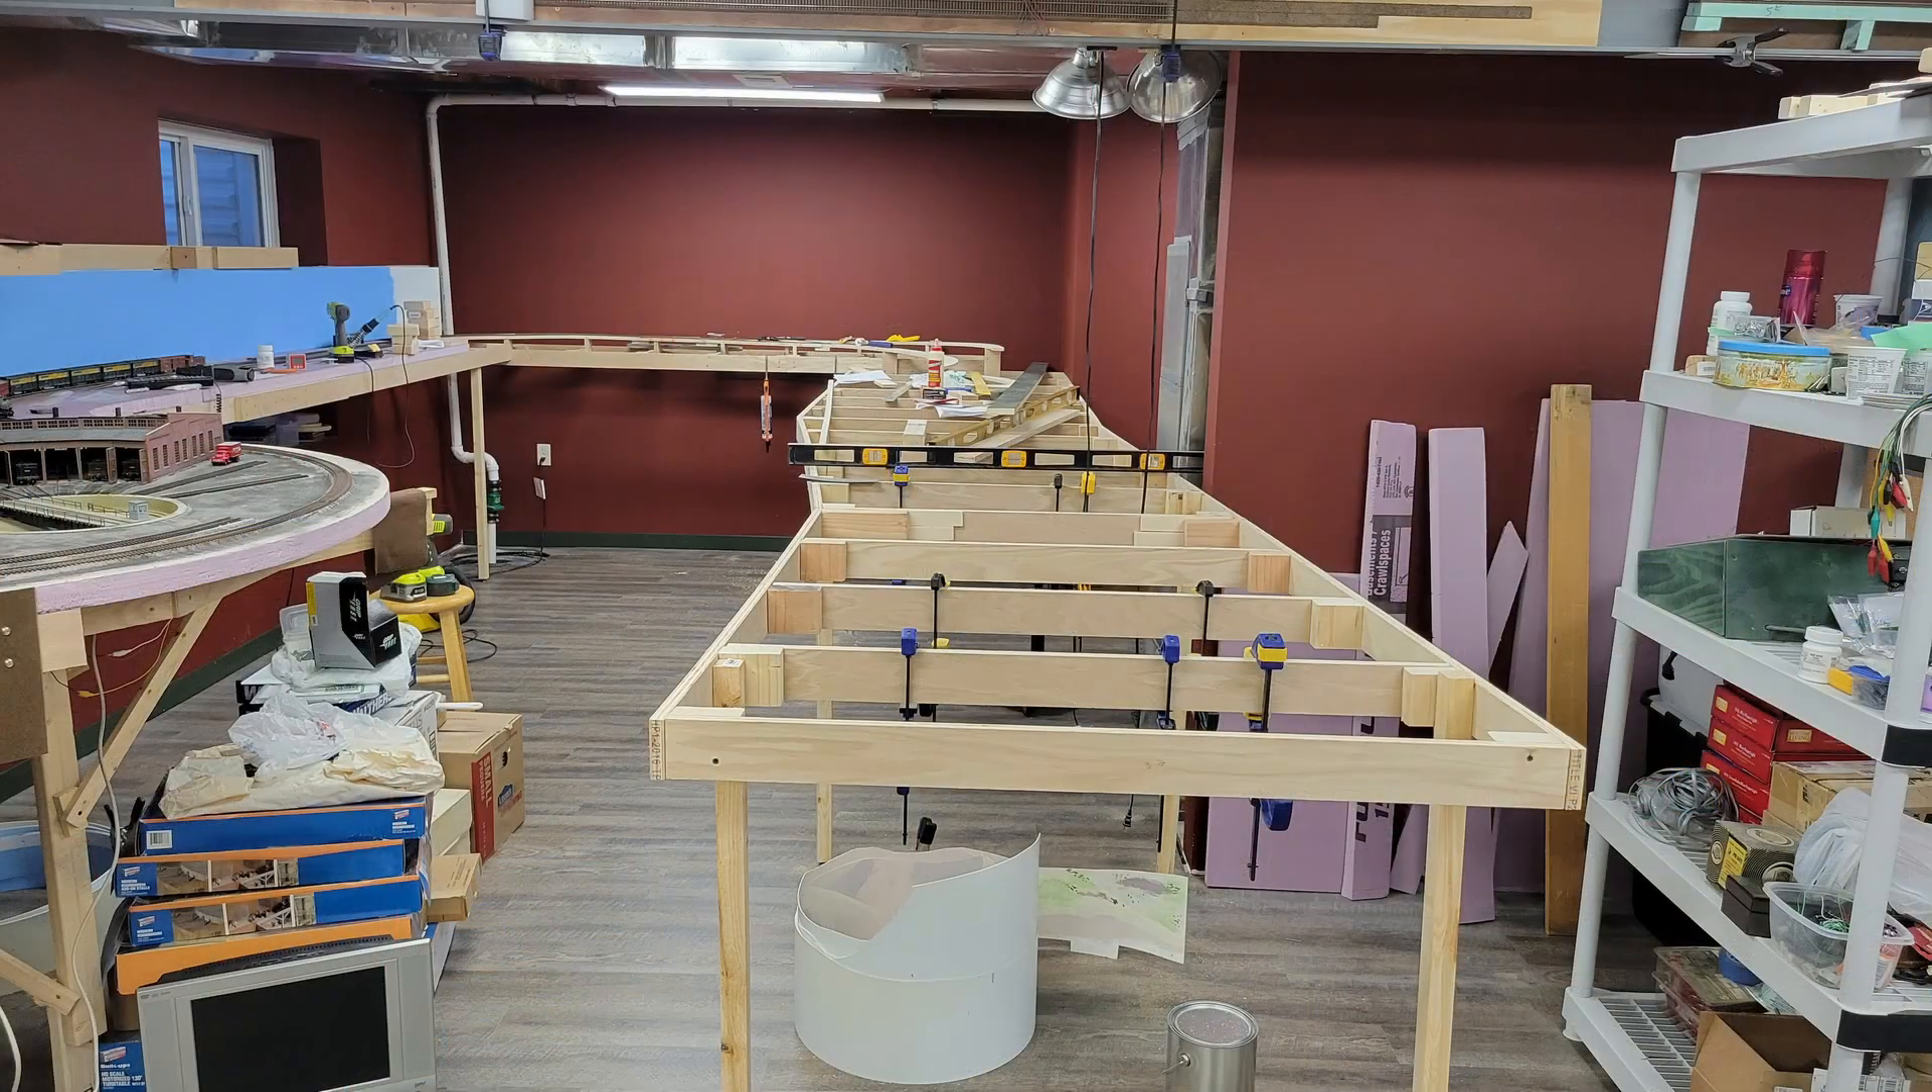Four days later I had the peninsula bench work complete except for cross bracing on the legs.